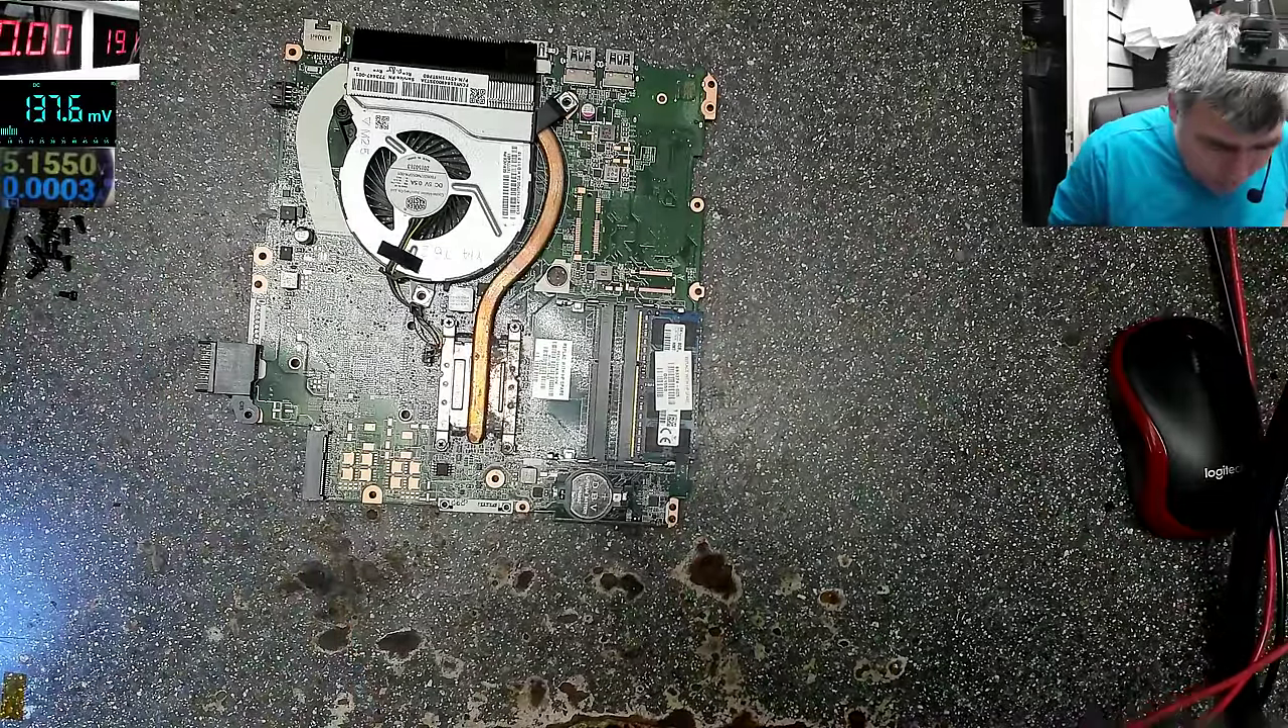Ok so the board is out and the board is looking good.